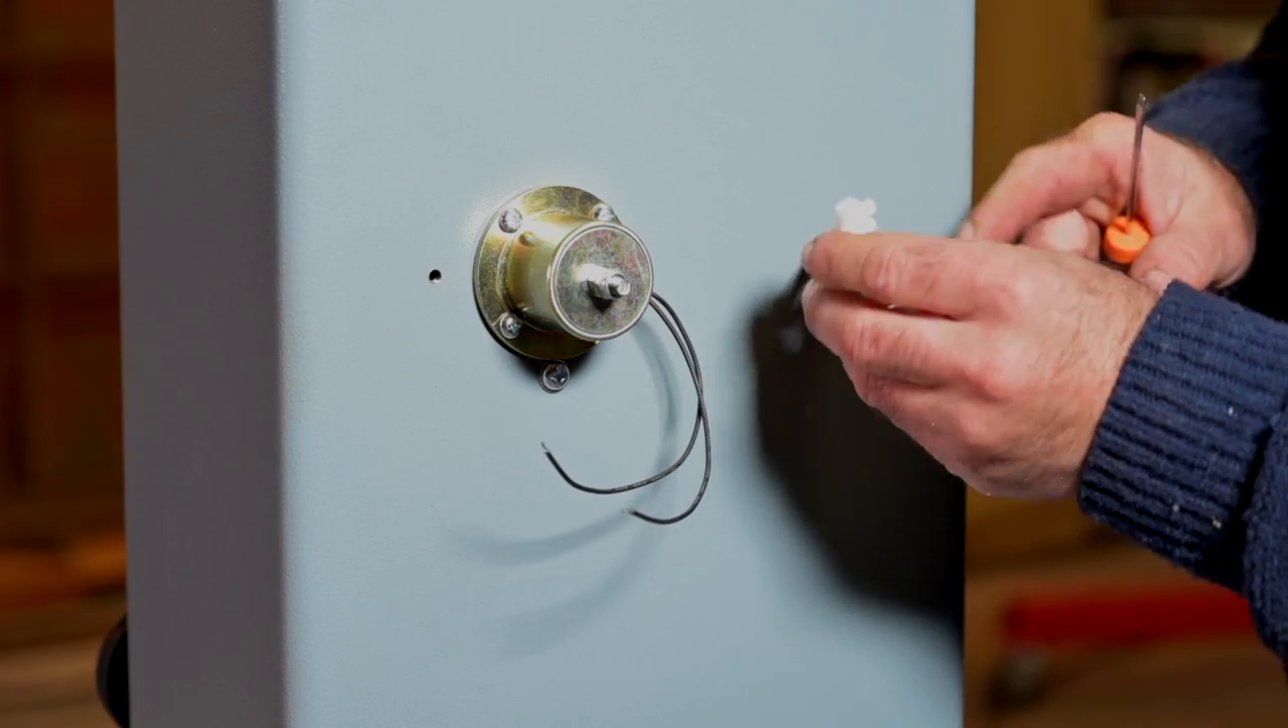Now all what's left to do is connect the wires from the solenoid to those sugar cubes.